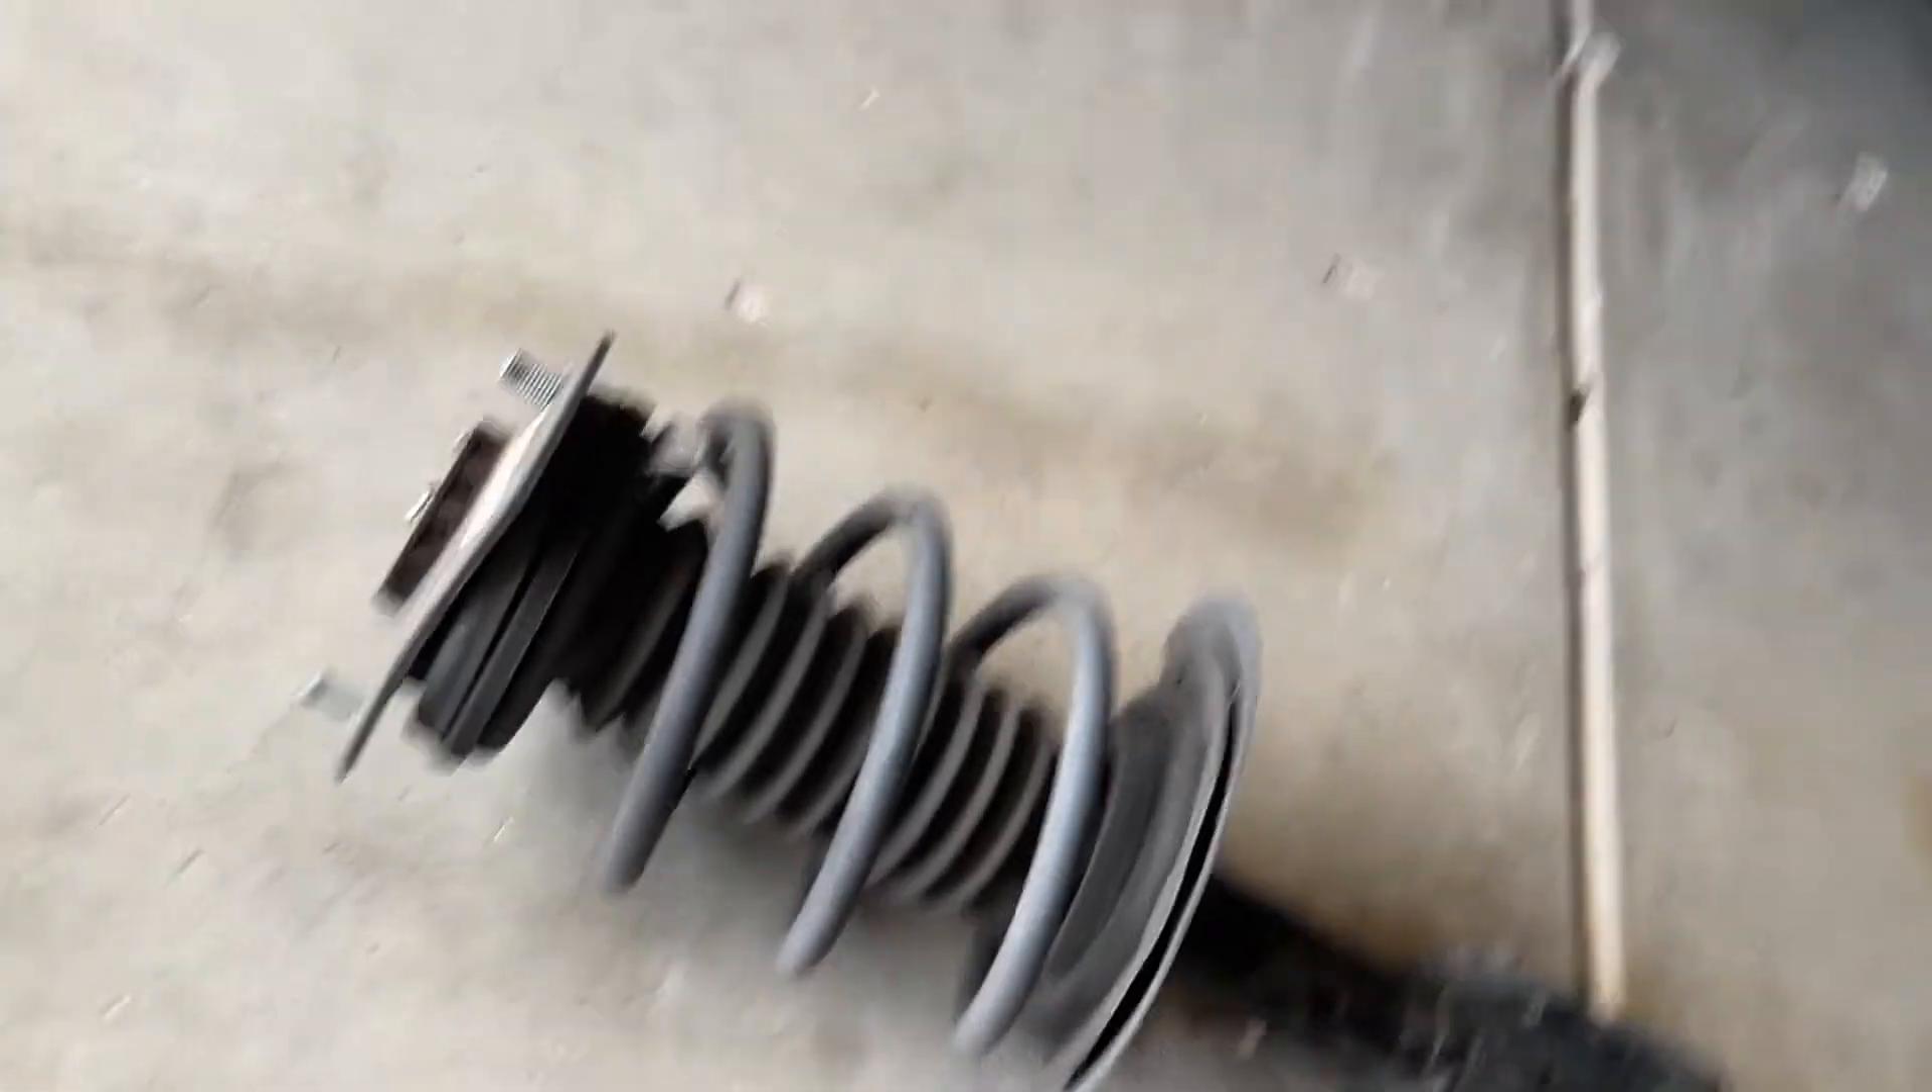So as you see I have the strut completely removed from the car.